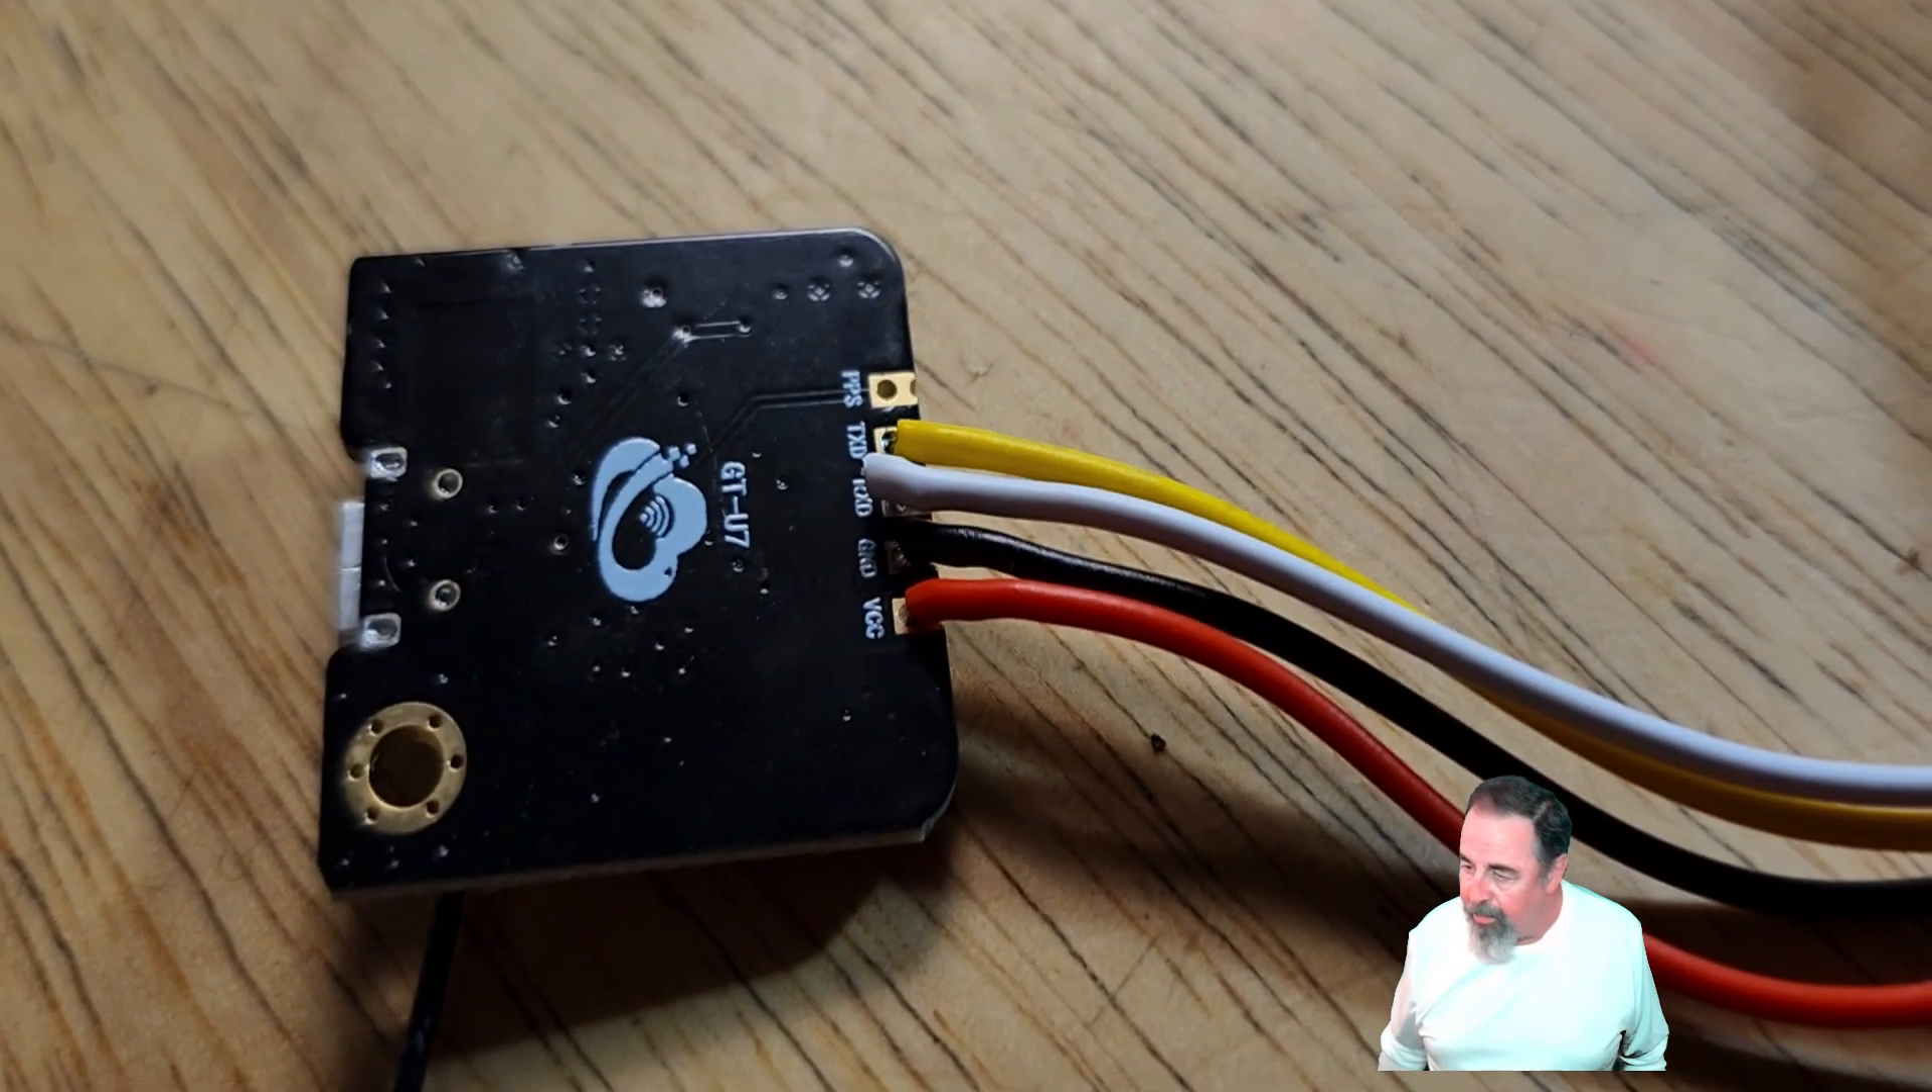Here's my GPS module with the Grove cable attached to it.